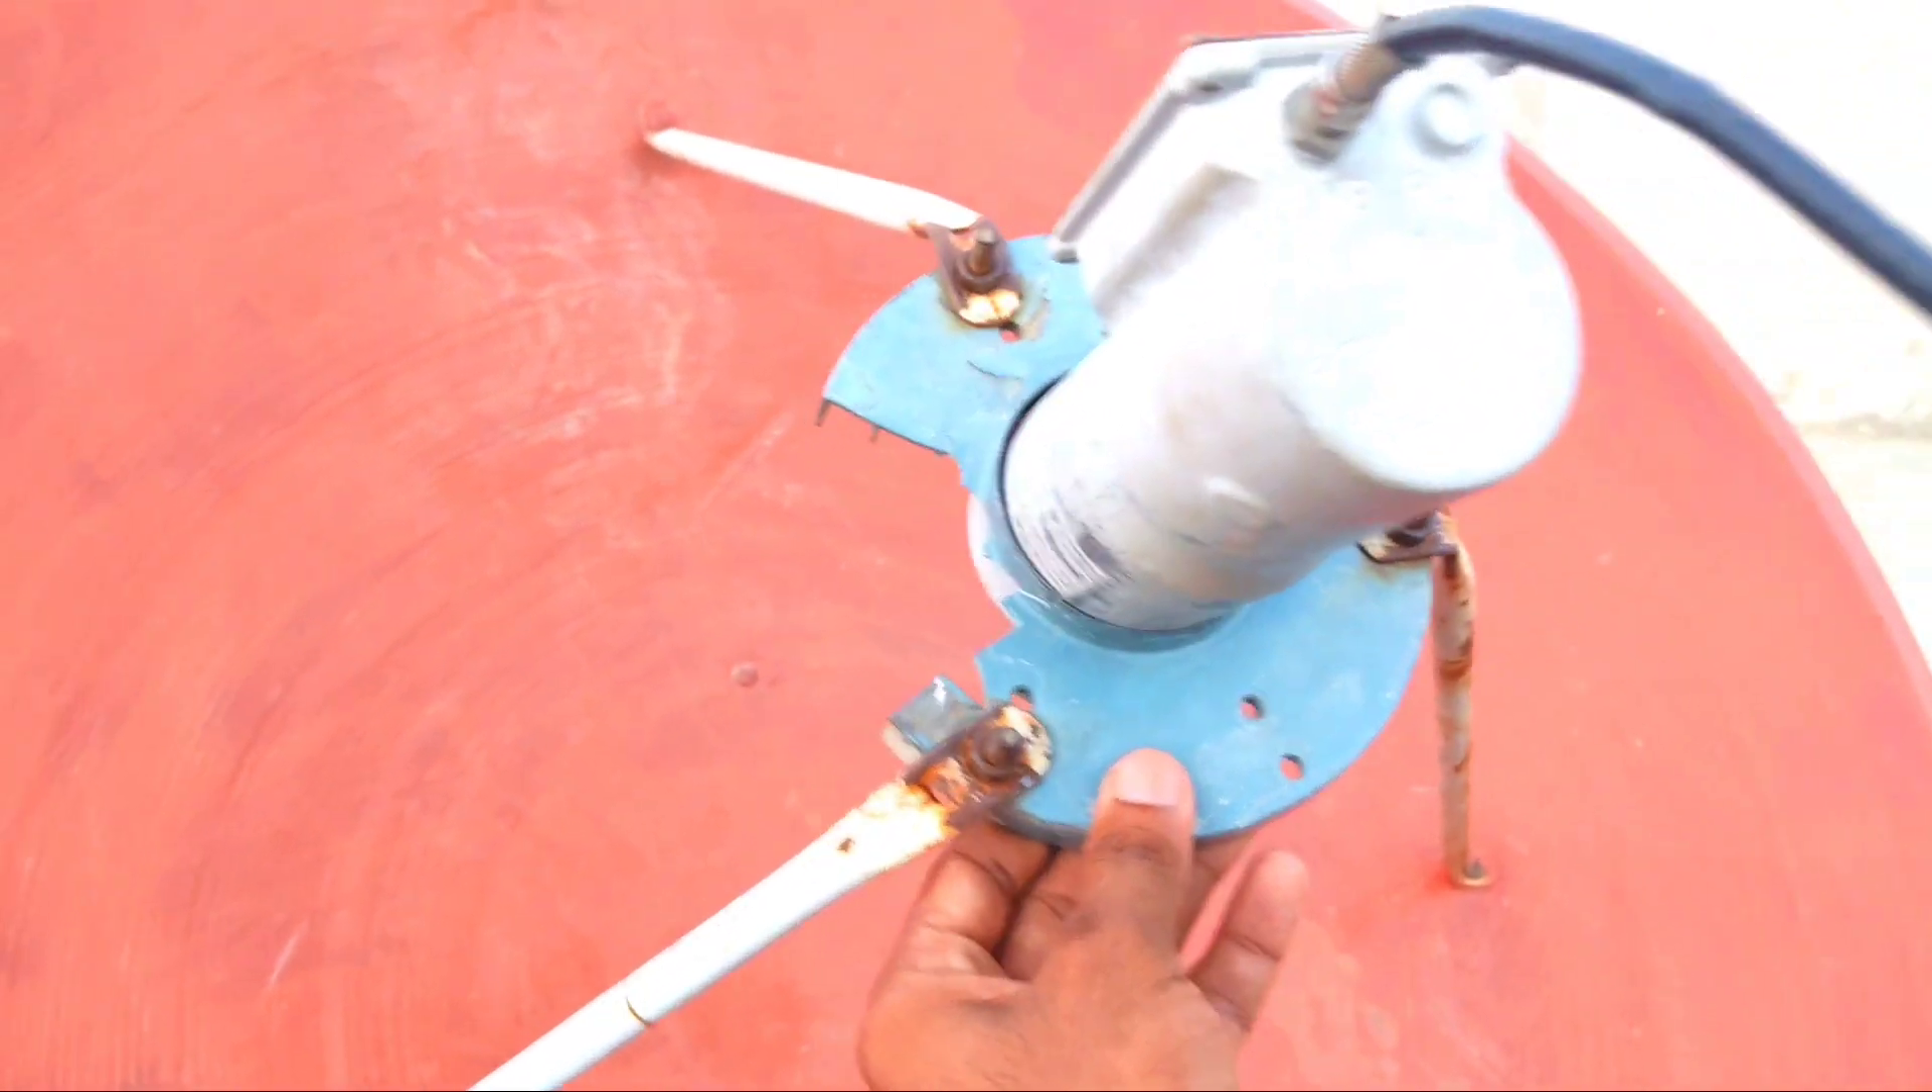یہ پلیٹ میں نے اس وقت یہاں پر سیٹ کر لیا ہے۔